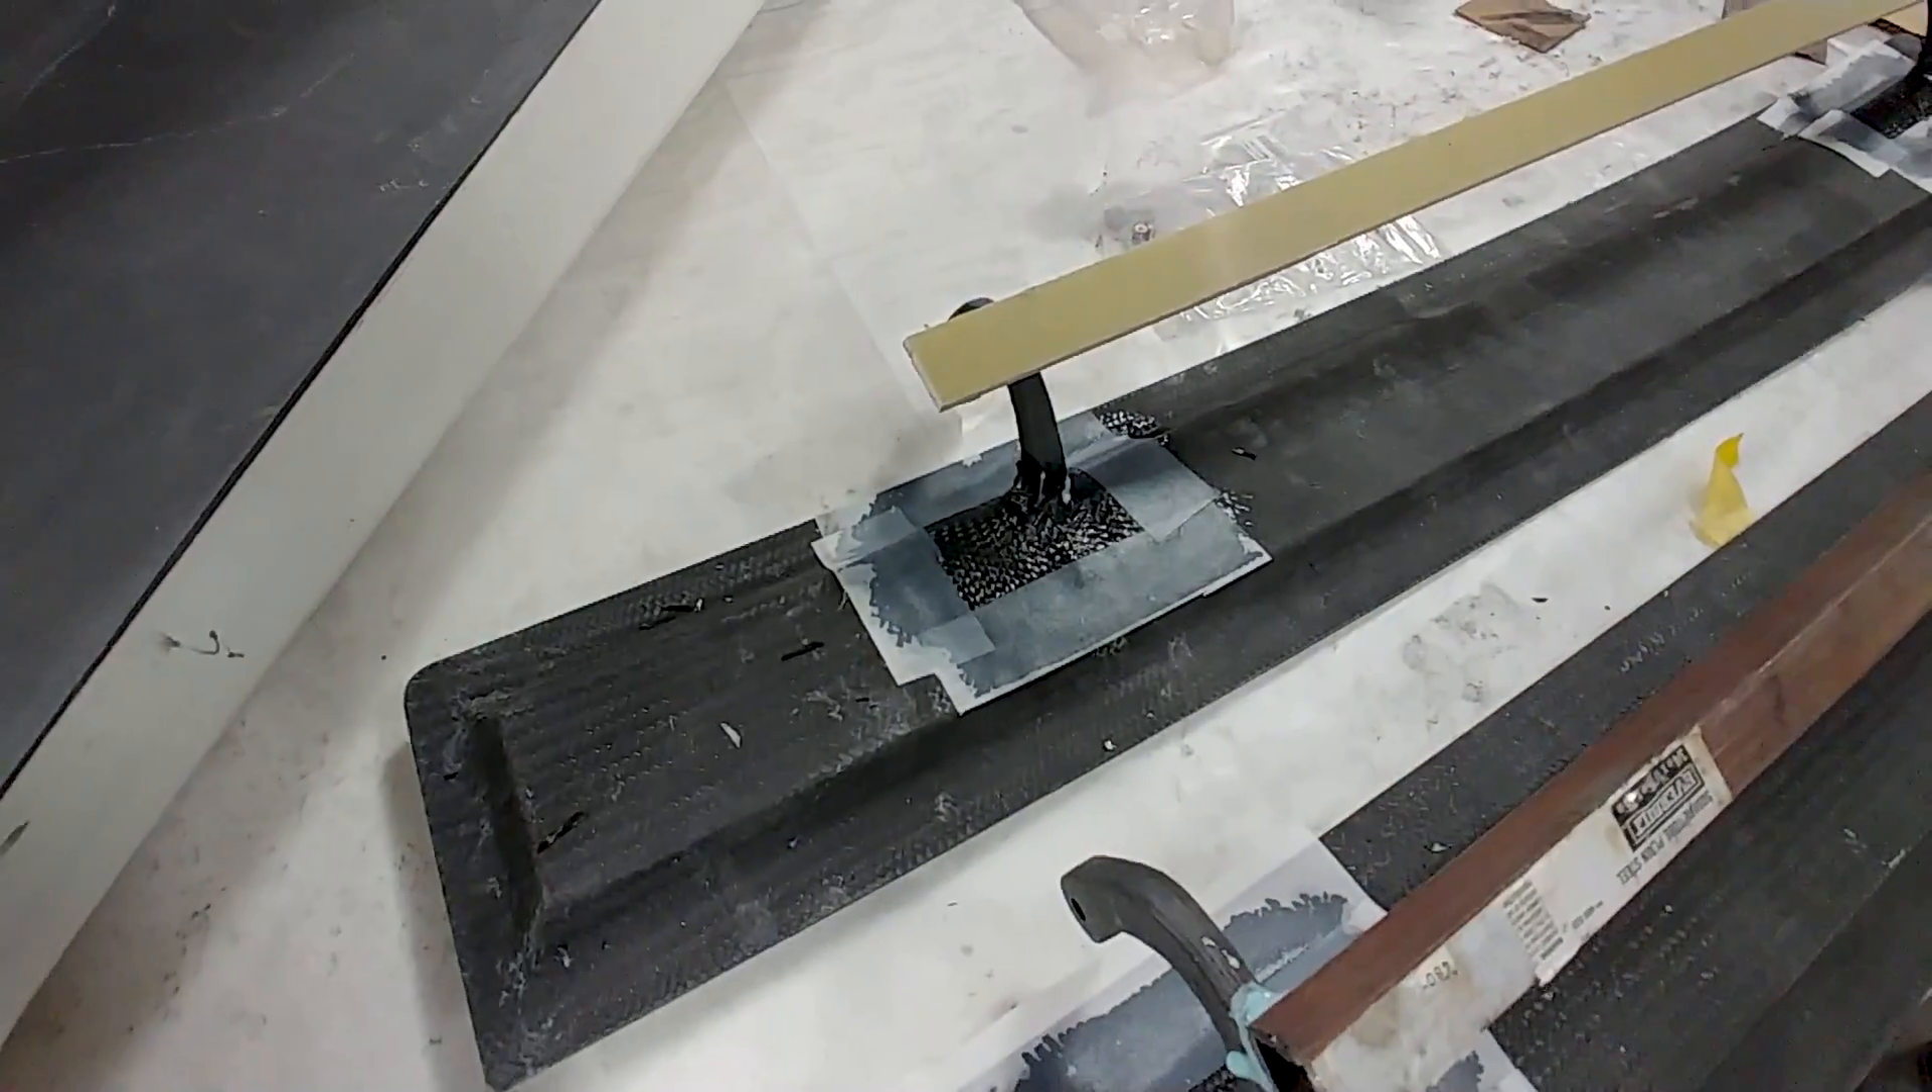And this is how it looks on the doors themselves and I still got those supporting rods on.